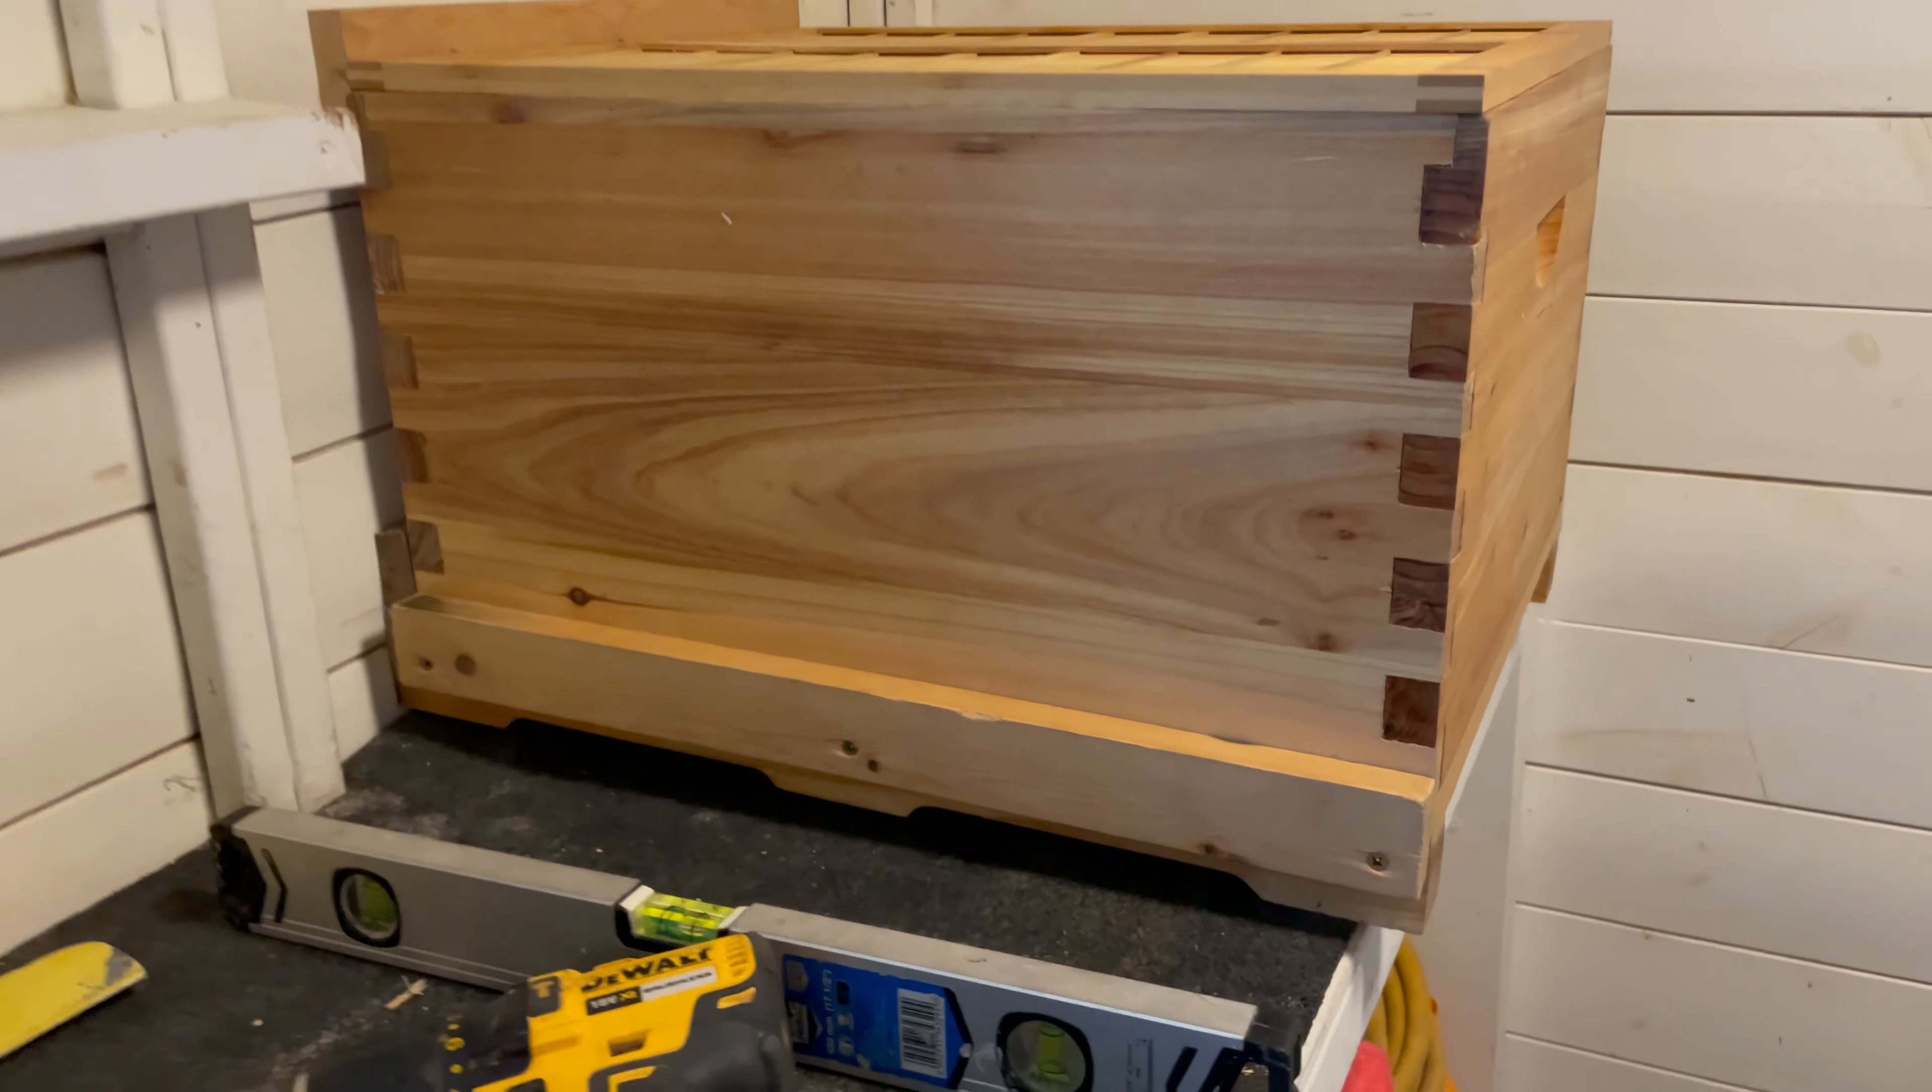That's the brood box uh on the base.